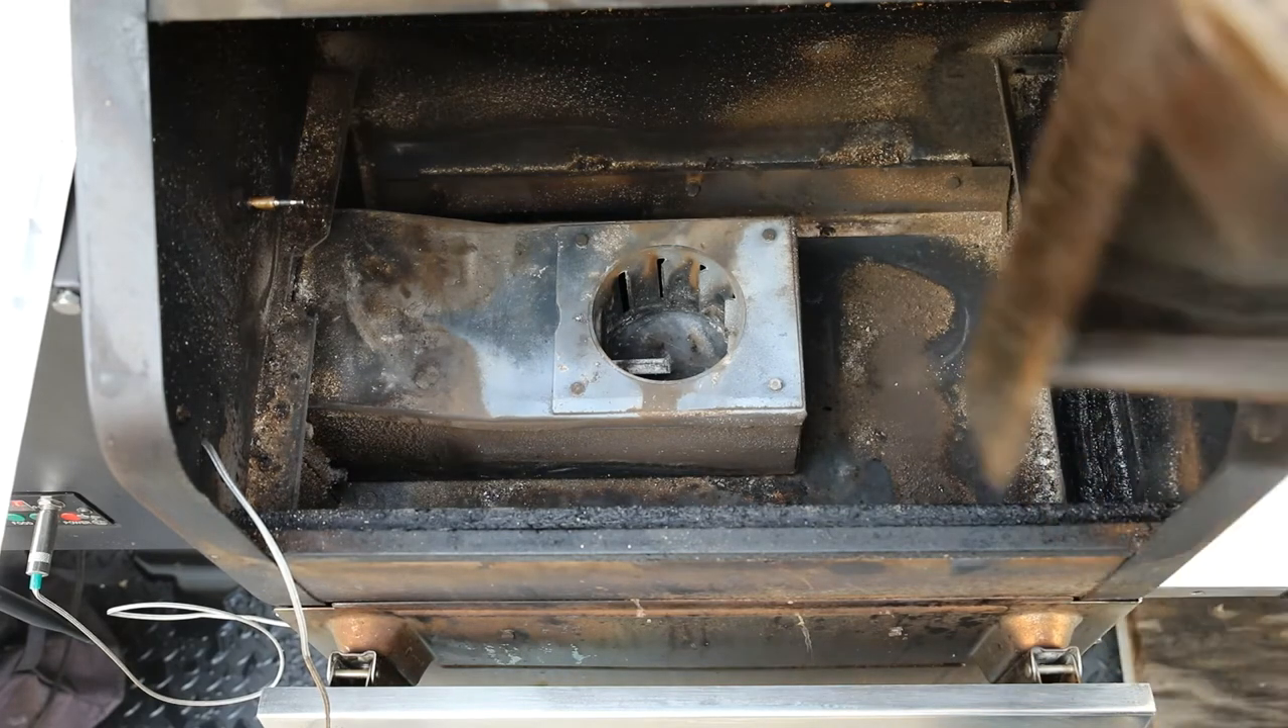We are back by the grill ready to put all of our baffles and our grates back in there.